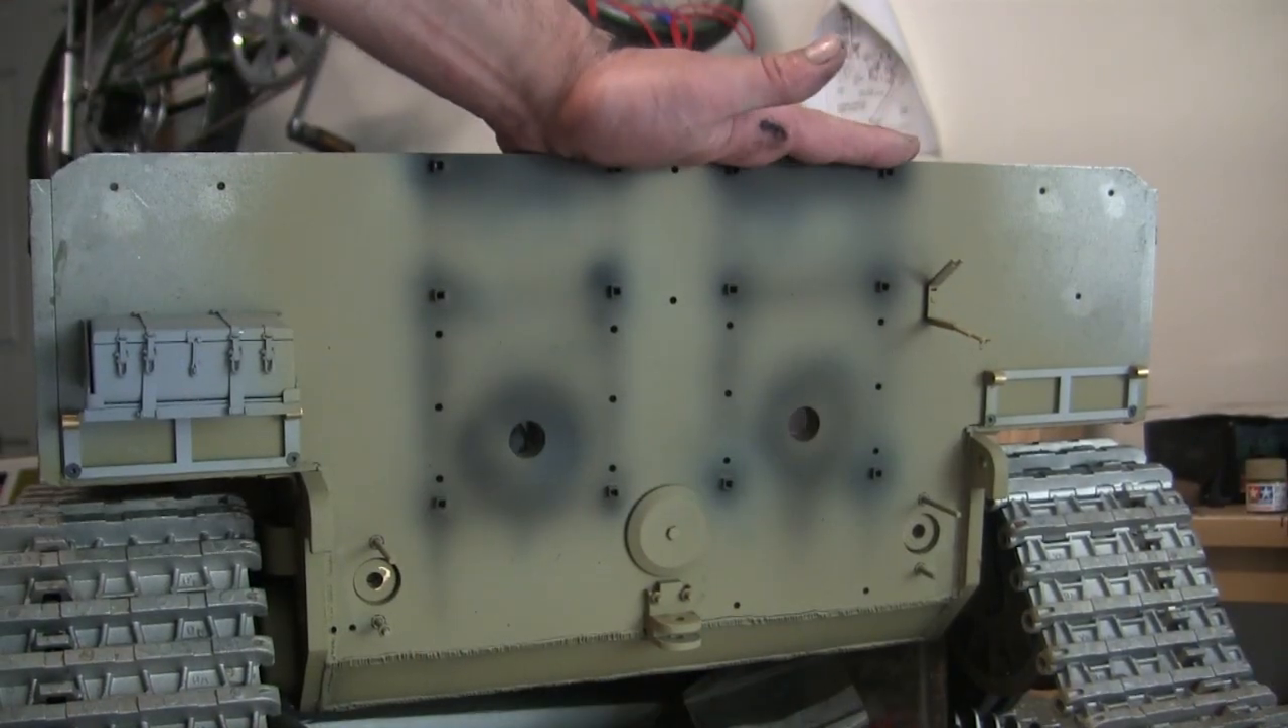And here's the rear plate of the model just before the installation of the exhaust manifold system.